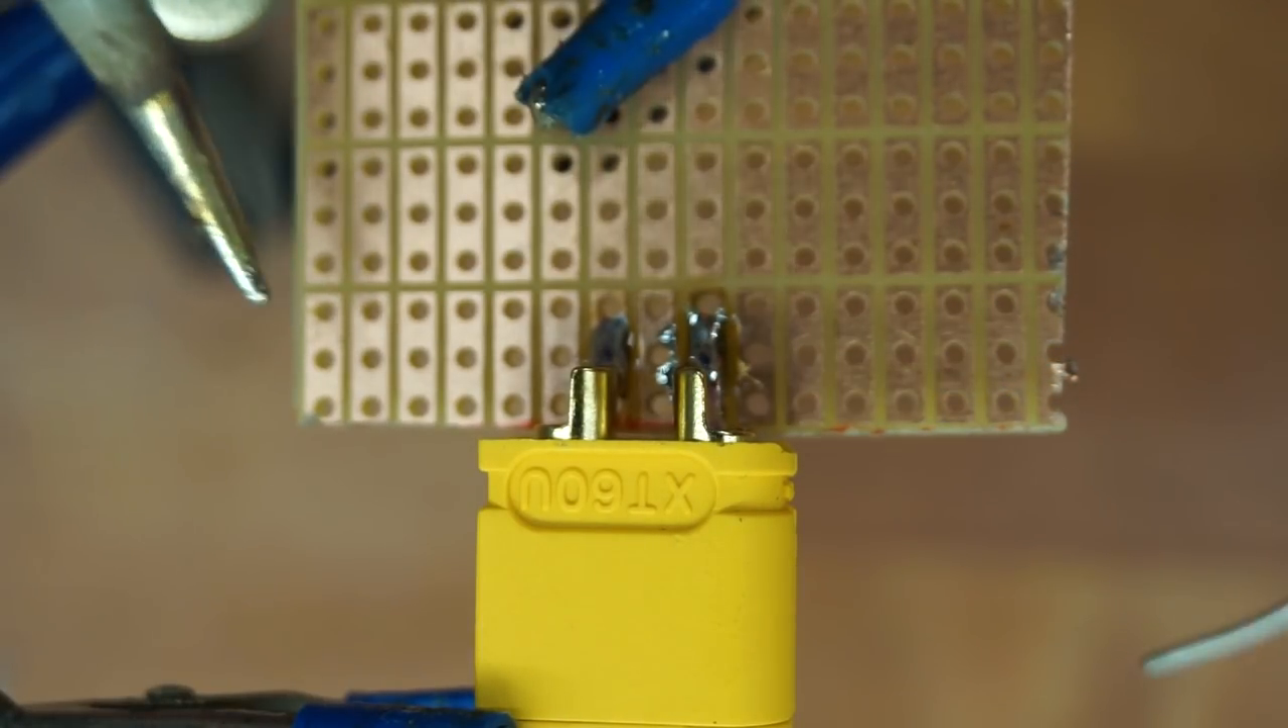First thing to be soldered on the board was this XT60 connector for the battery.